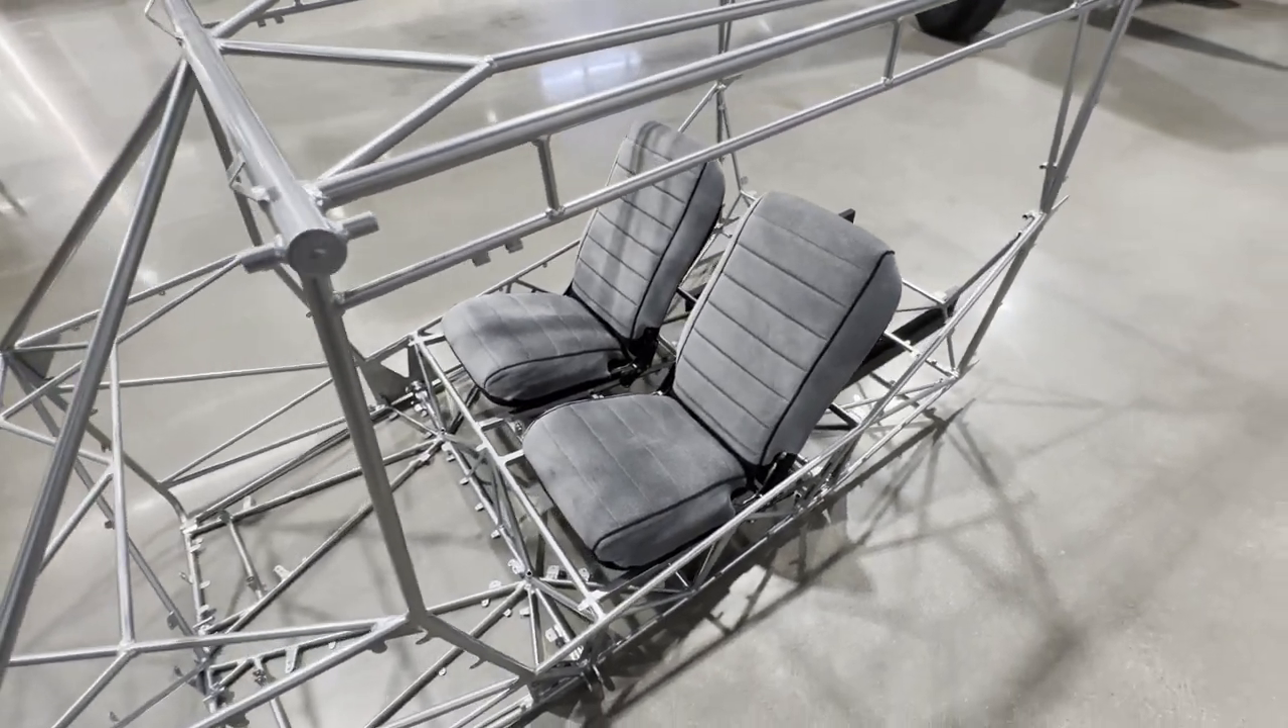Got the upholstery on the frames.